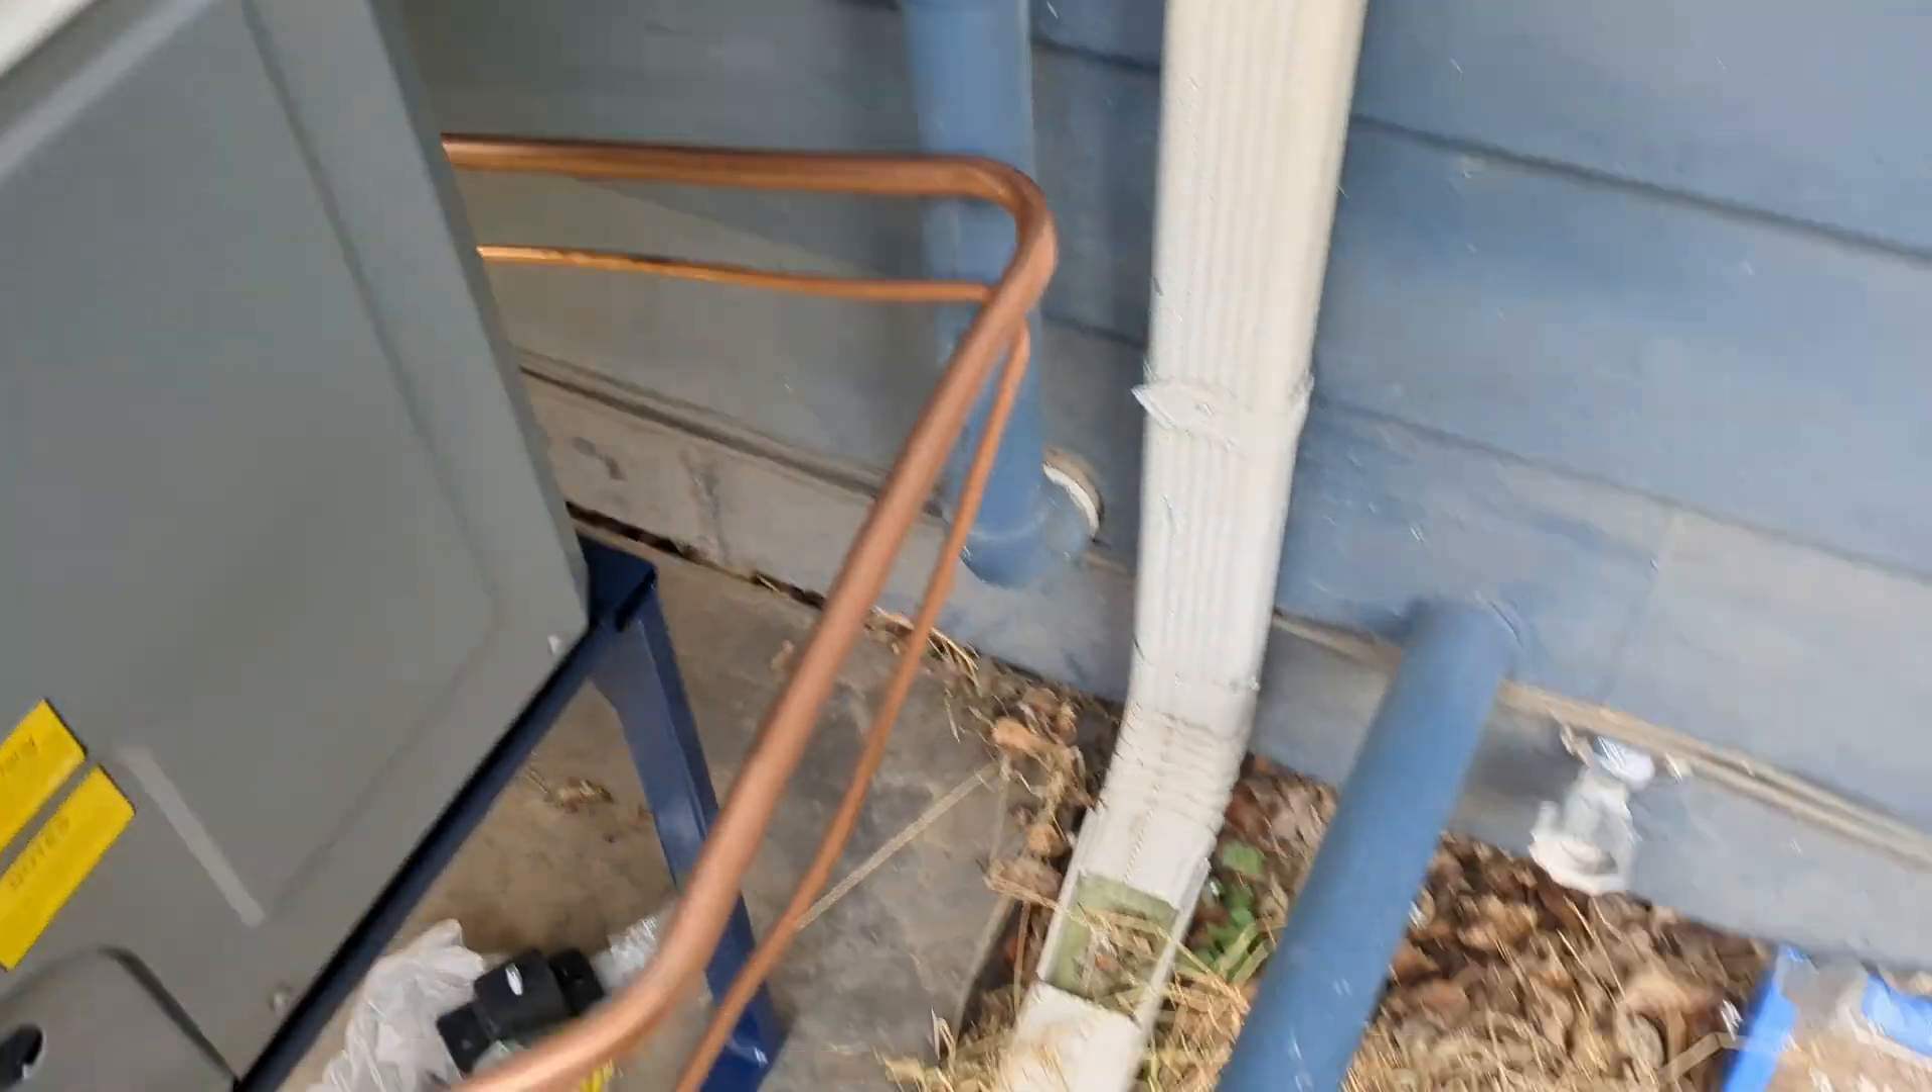I'll have to secure the lines and get them wrapped yet.